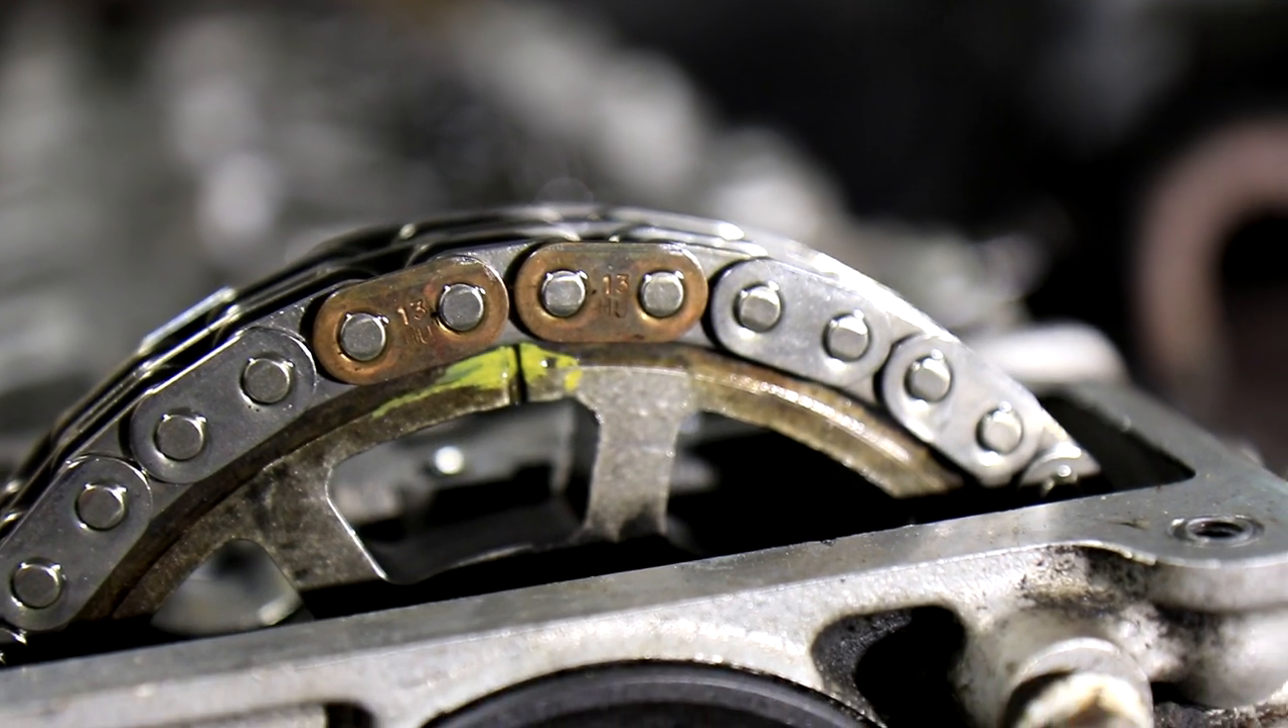Now we finally got the groove and the two colored links together in the same spot.